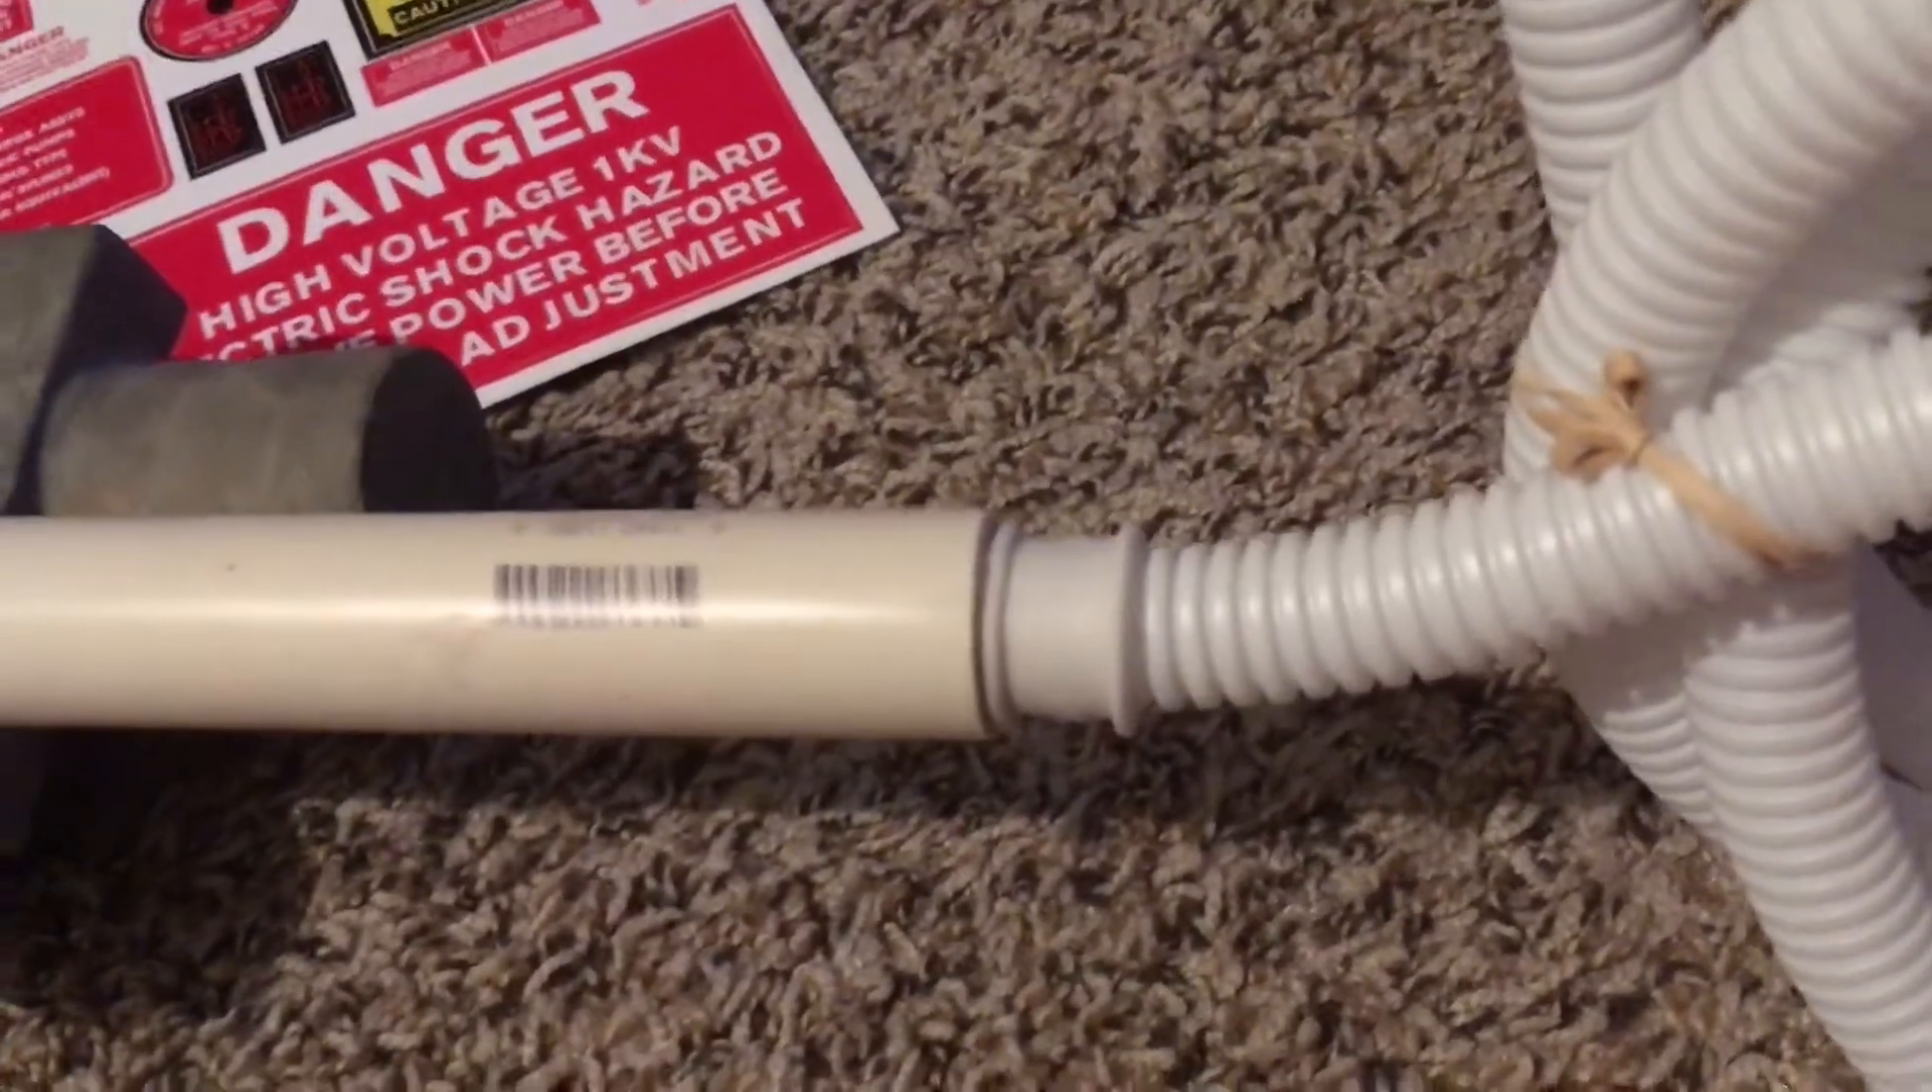And there's this rubber nozzle that fits perfectly inside of this handle, this PVC pipe.